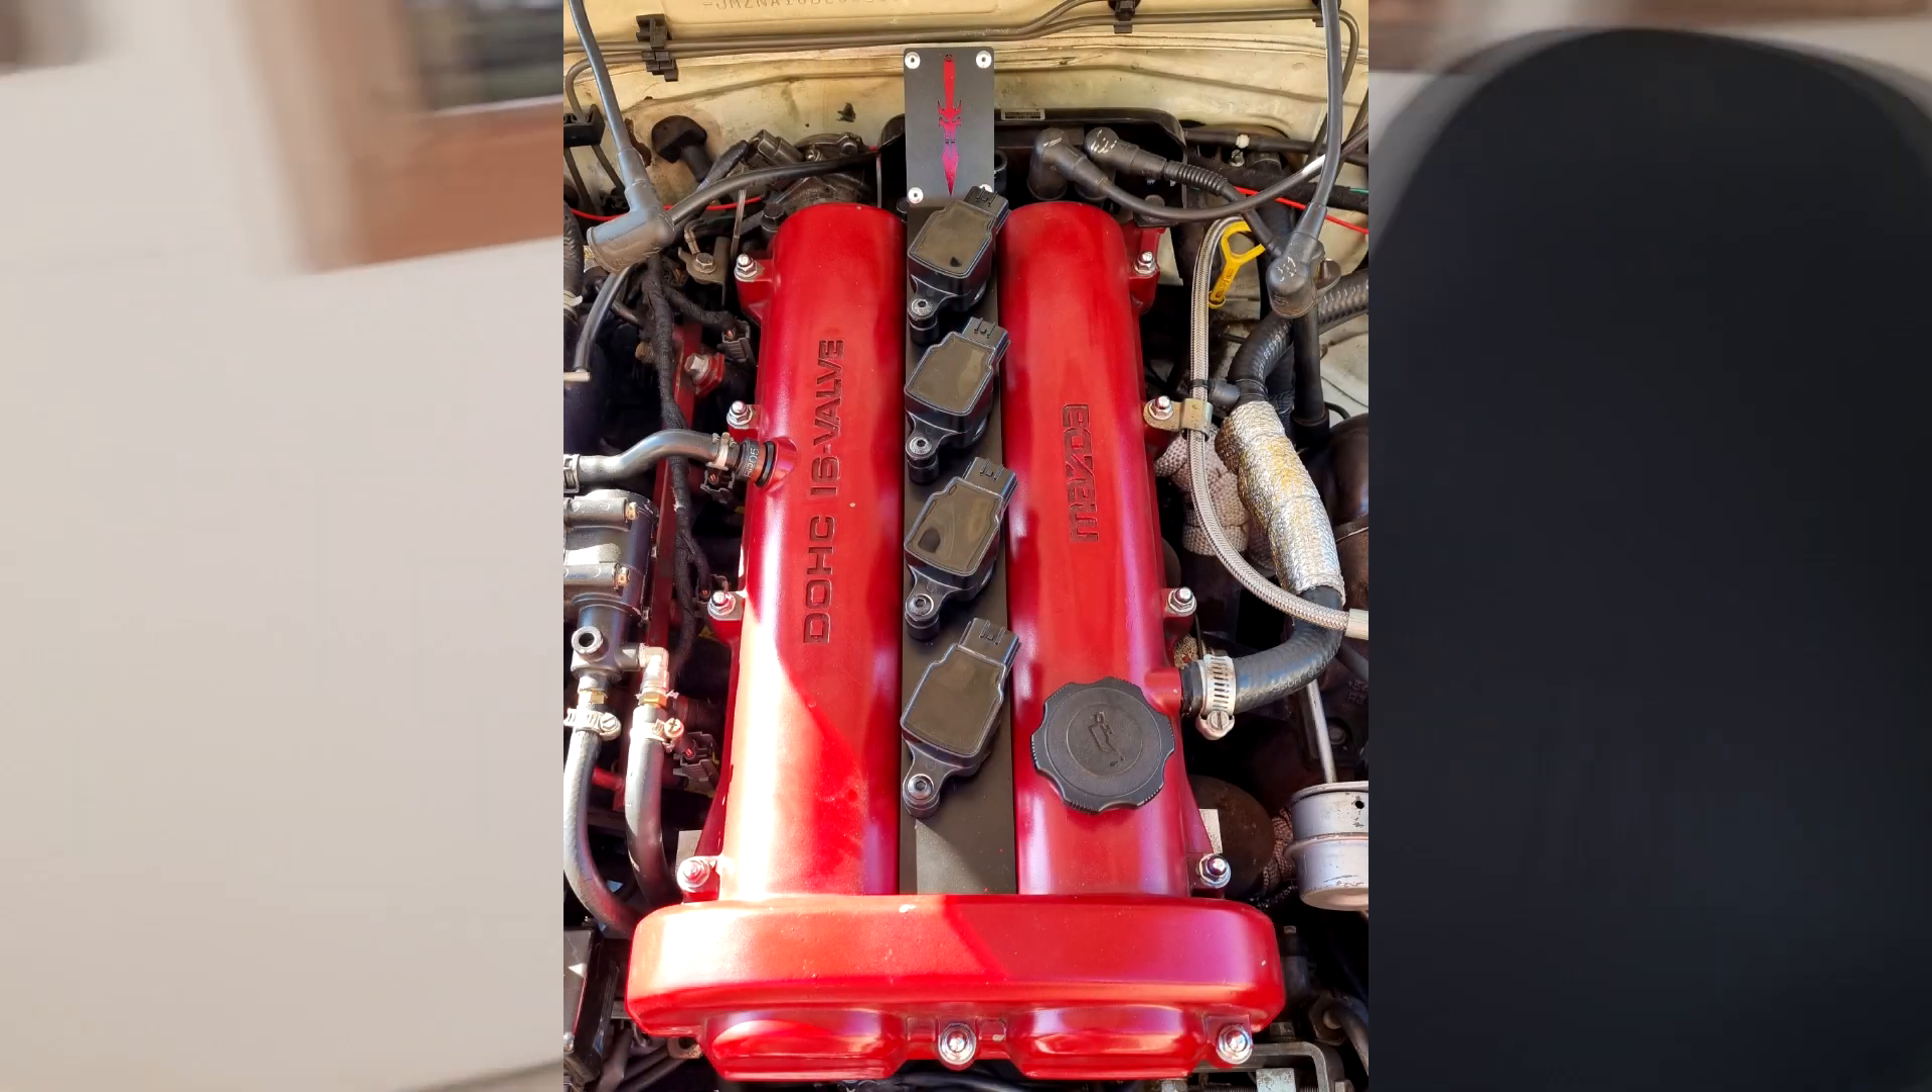You can see the coils are actually in.